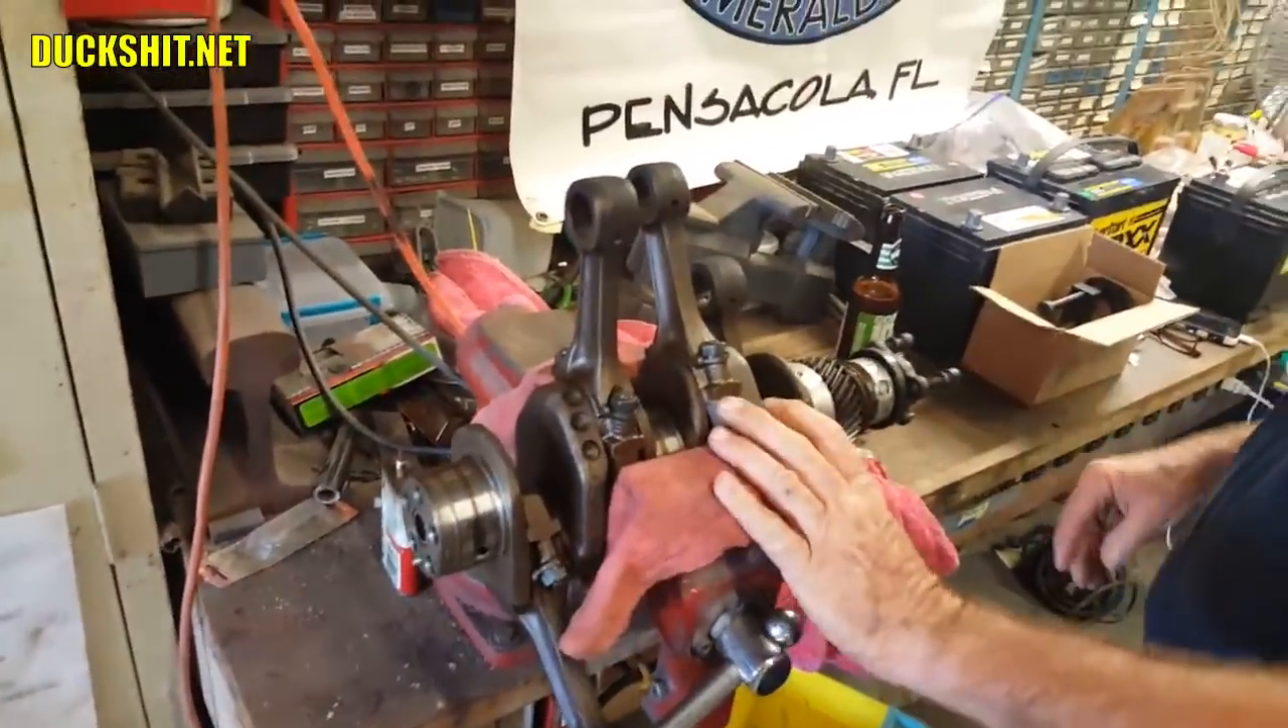I'm securing it right here but I'm still going to have to get these connecting rods off so I've got access to them.